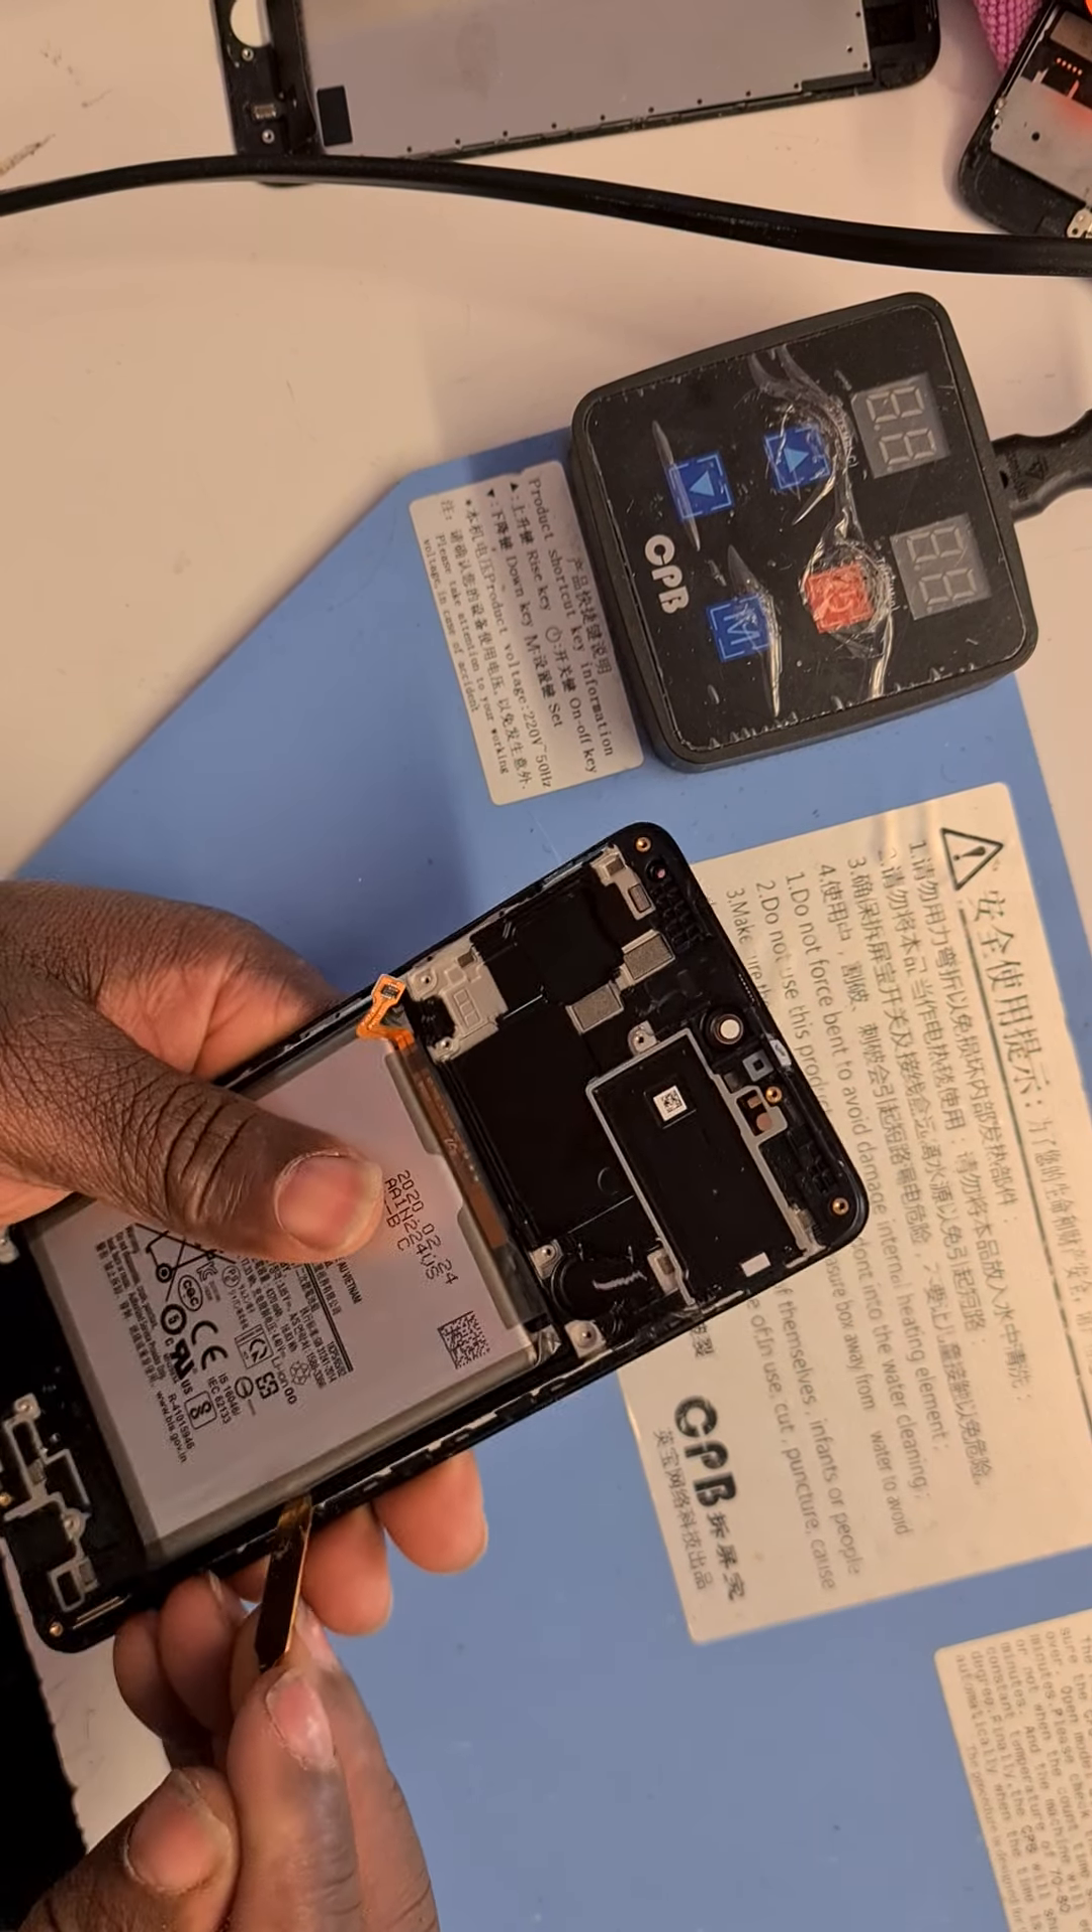Now I am left with only the battery to remove.